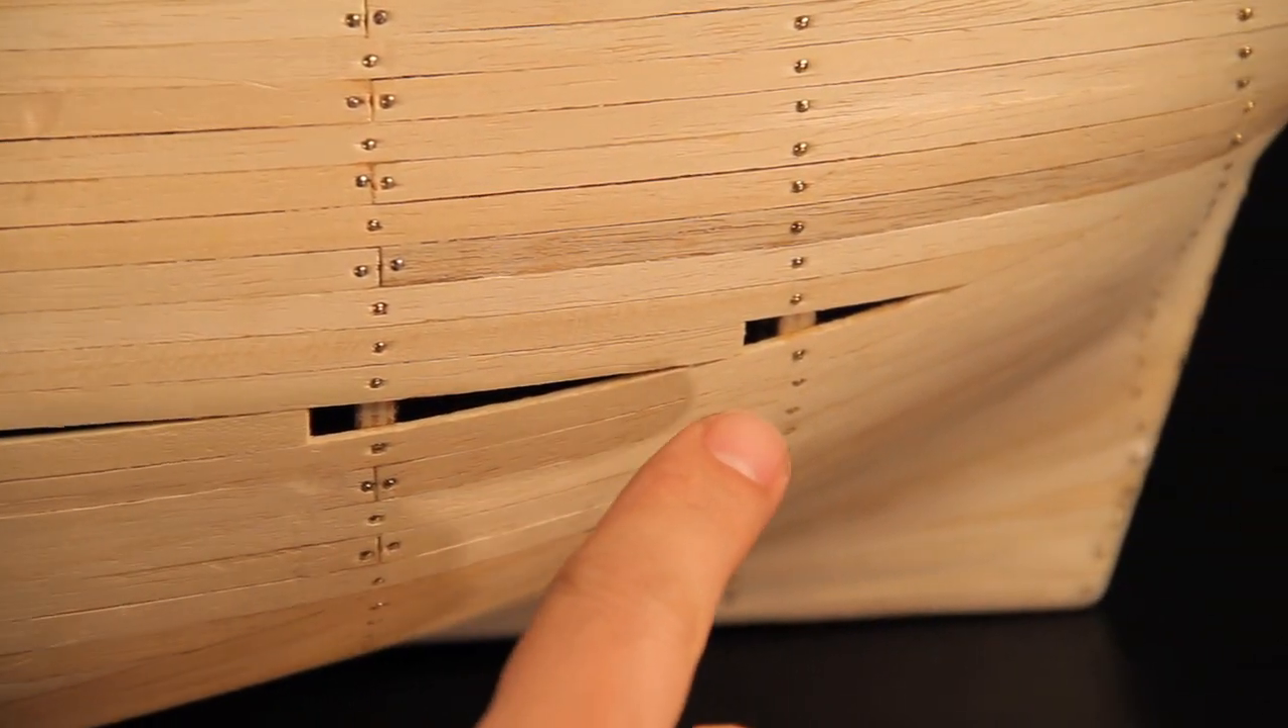The fitting of the strakes leaves a series of small gaps in the hull.